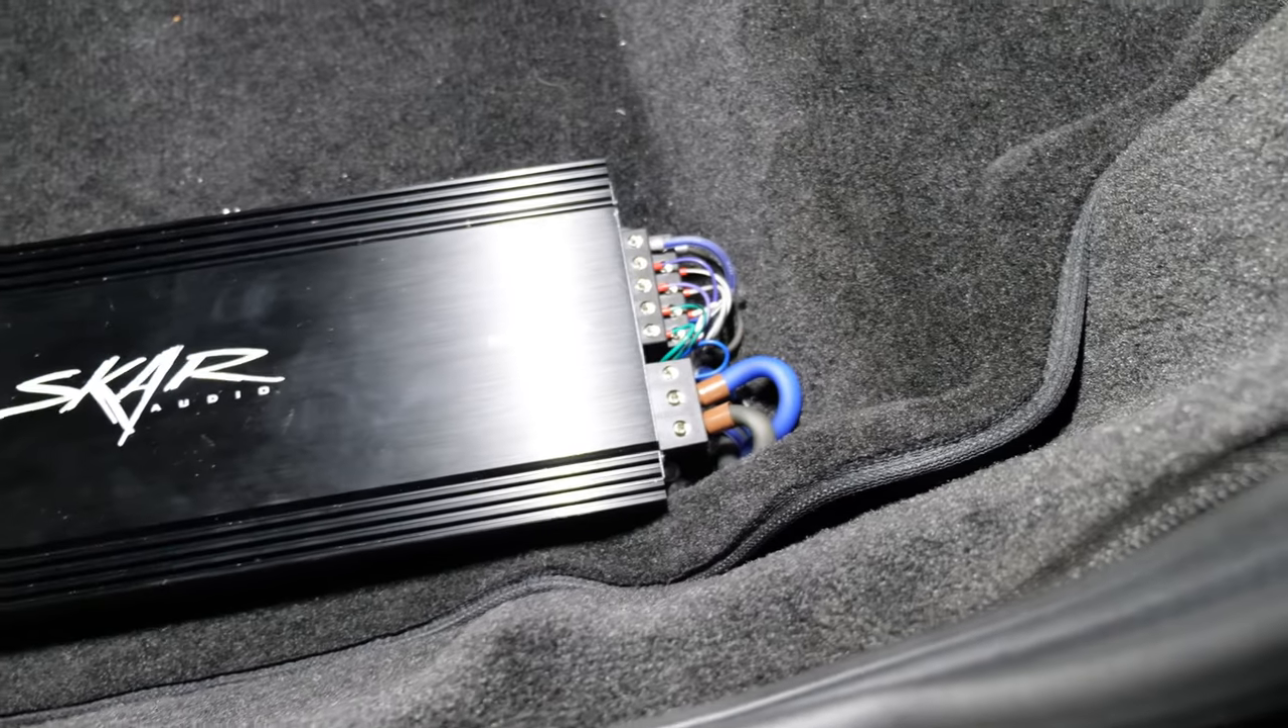For now, I did all of the wiring for the amp. So I have the amp all buttoned up here.